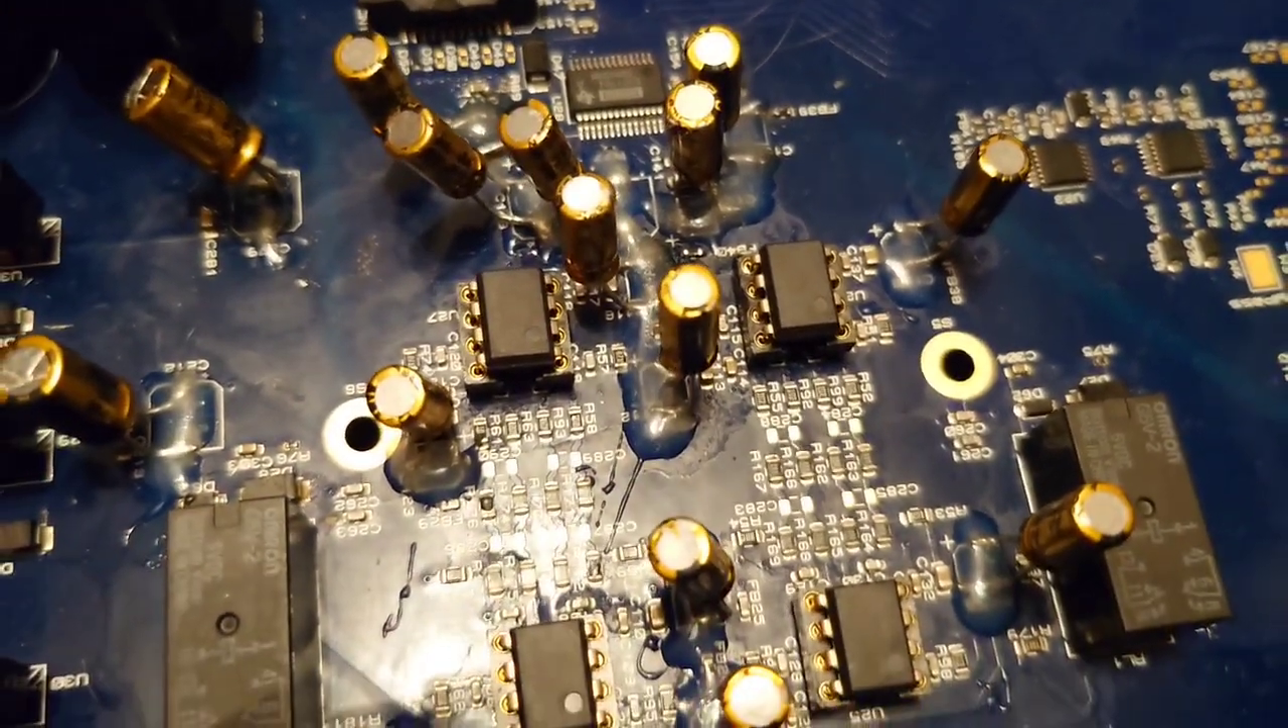I've fitted the uh four op amps now and you can see the little circle uh on the corners so that indicates the right way around.